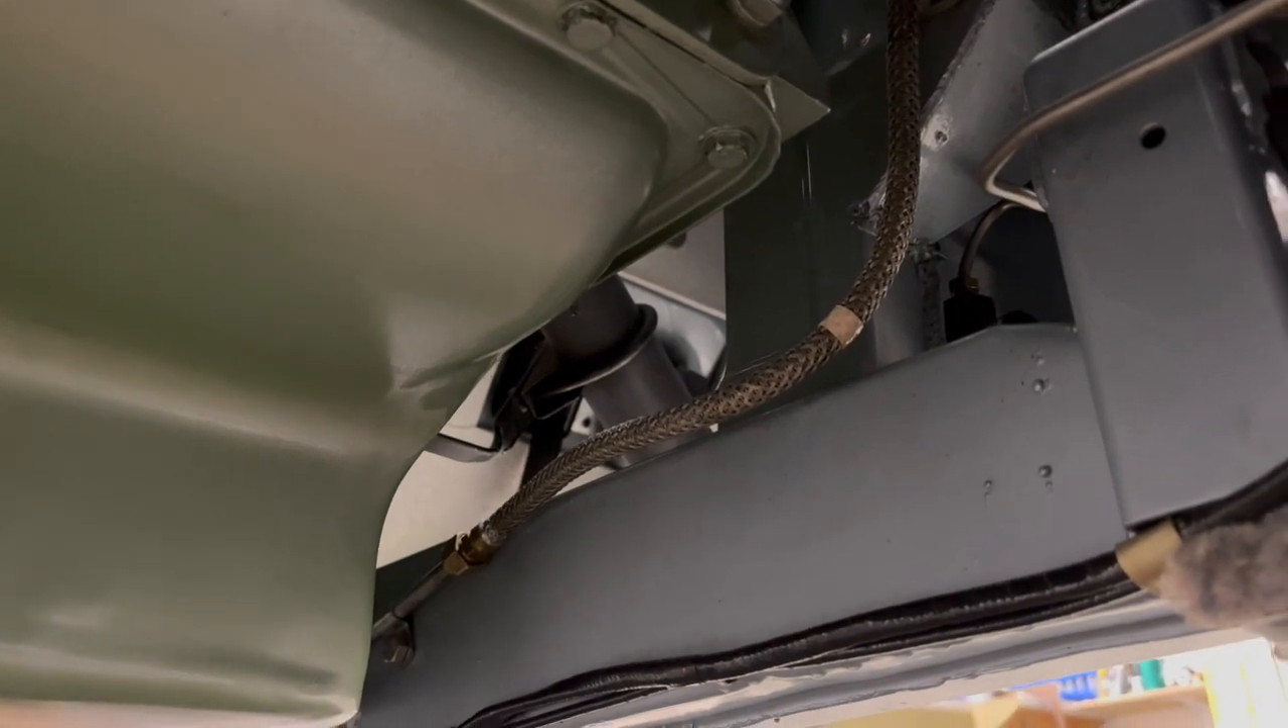Here we are with the uh new old stock tight flex fuel line installed so that looks great.